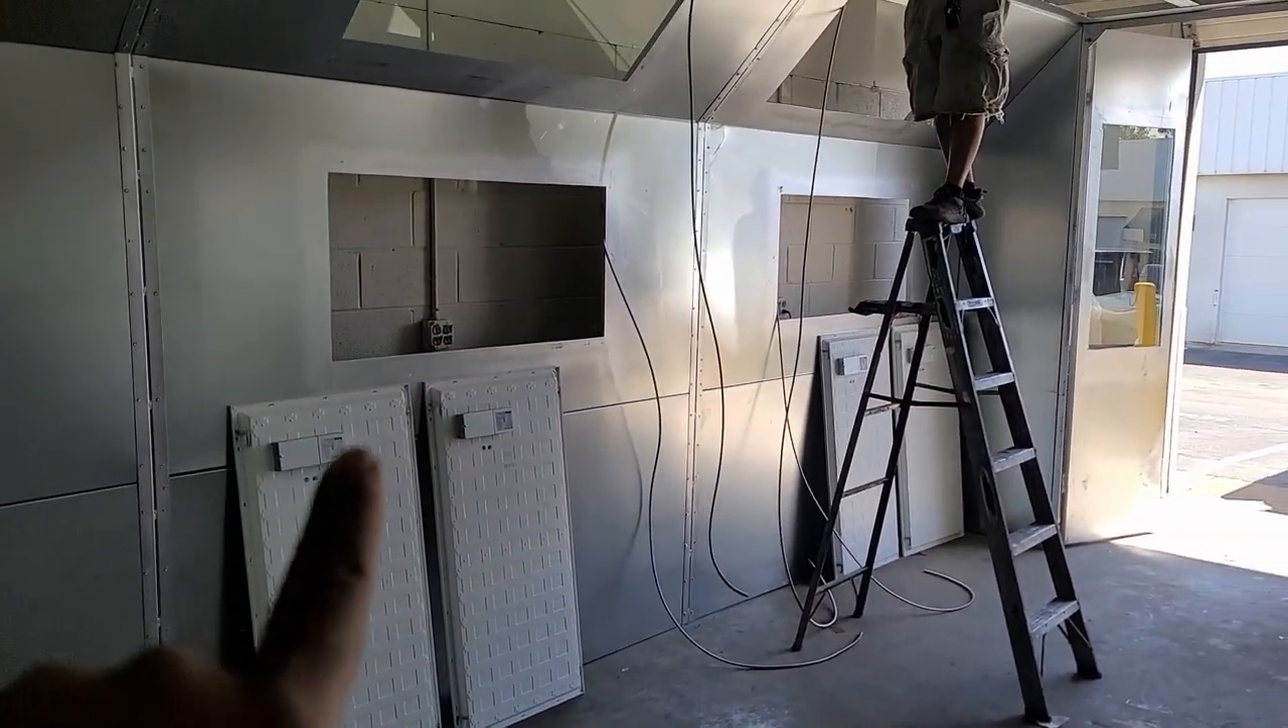The lights need to be wired in before I can actually mount them.